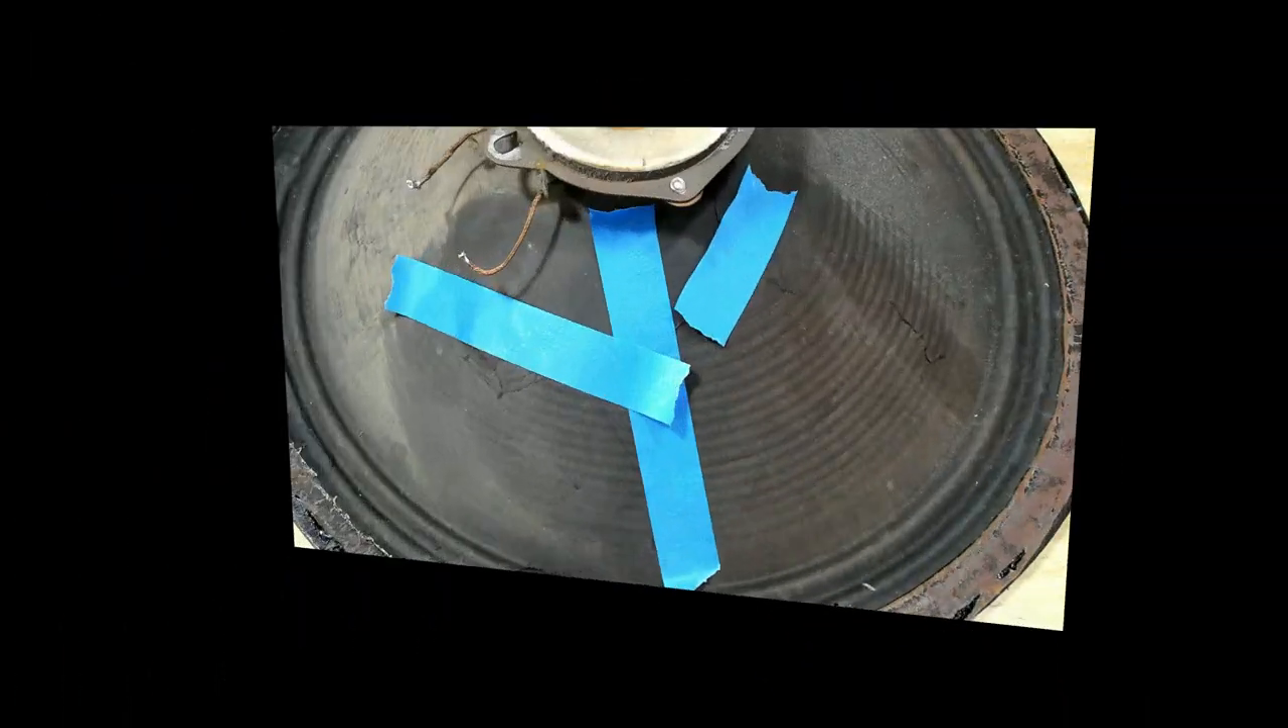I've put some tape on the other side to hold this all together.